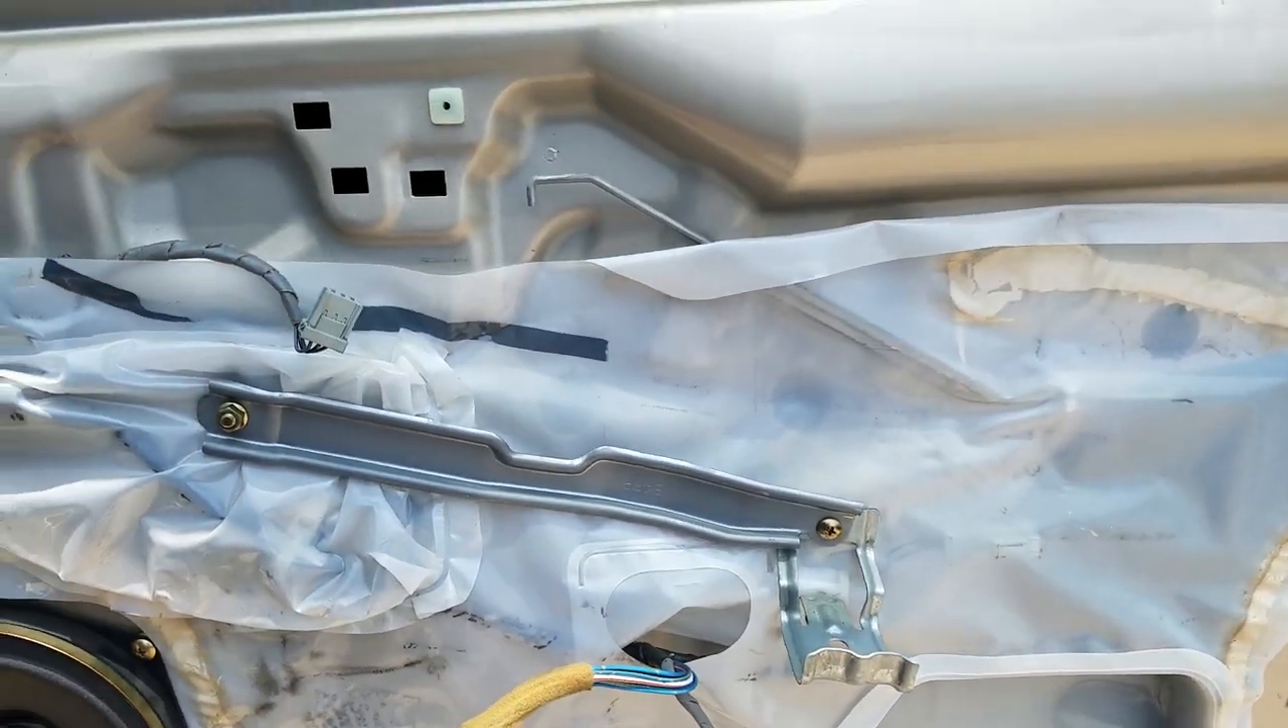Okay, I've got the door panel off.